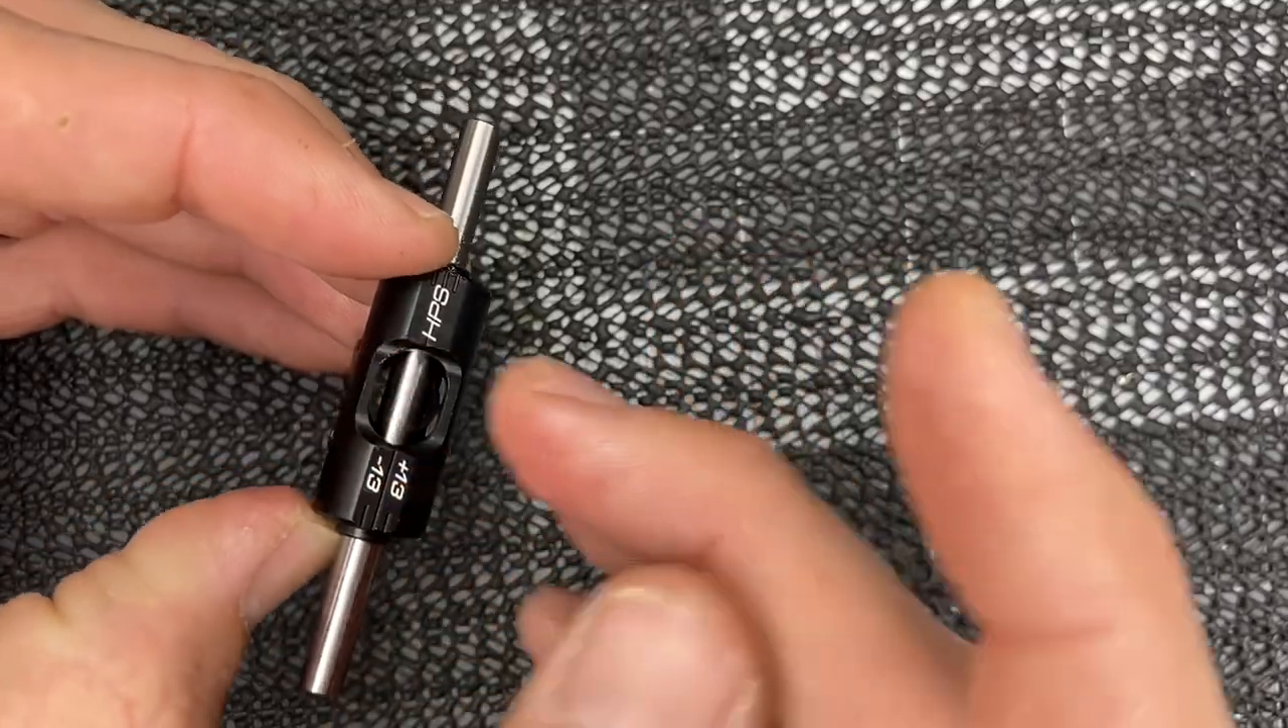Now our main shaft is through our head block.